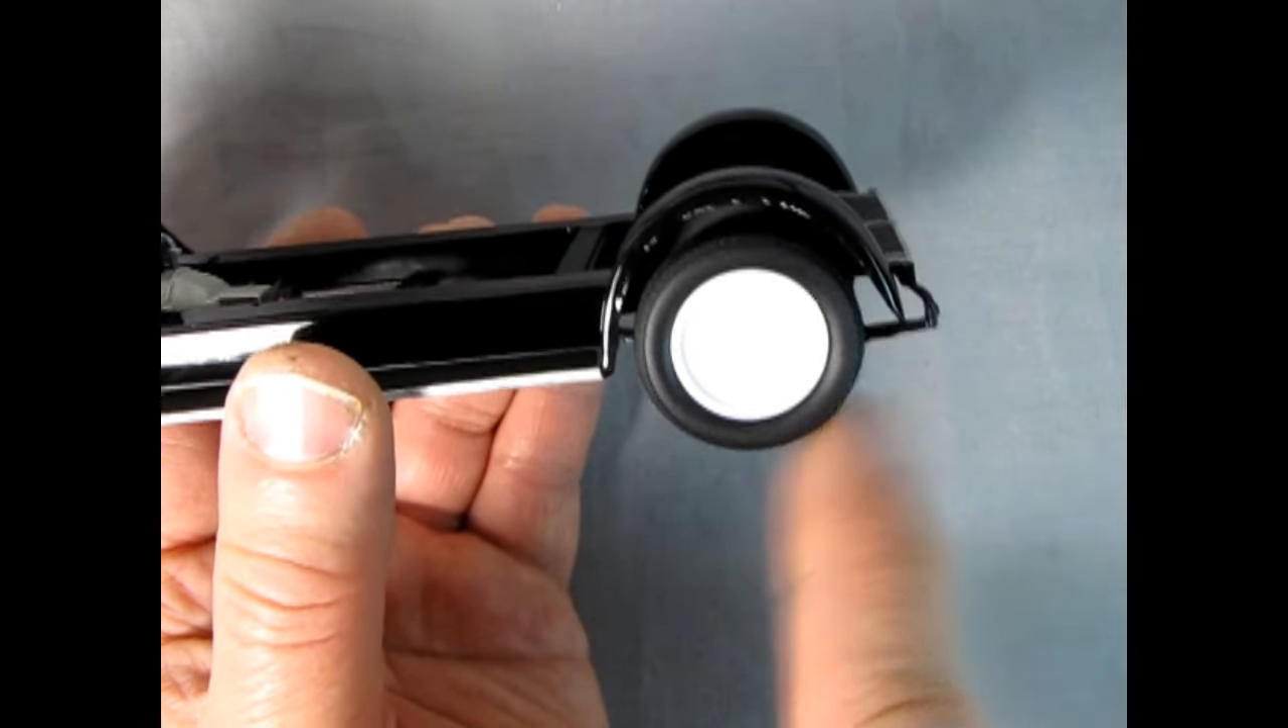I also have popped the wheels into place on the axle hubs.